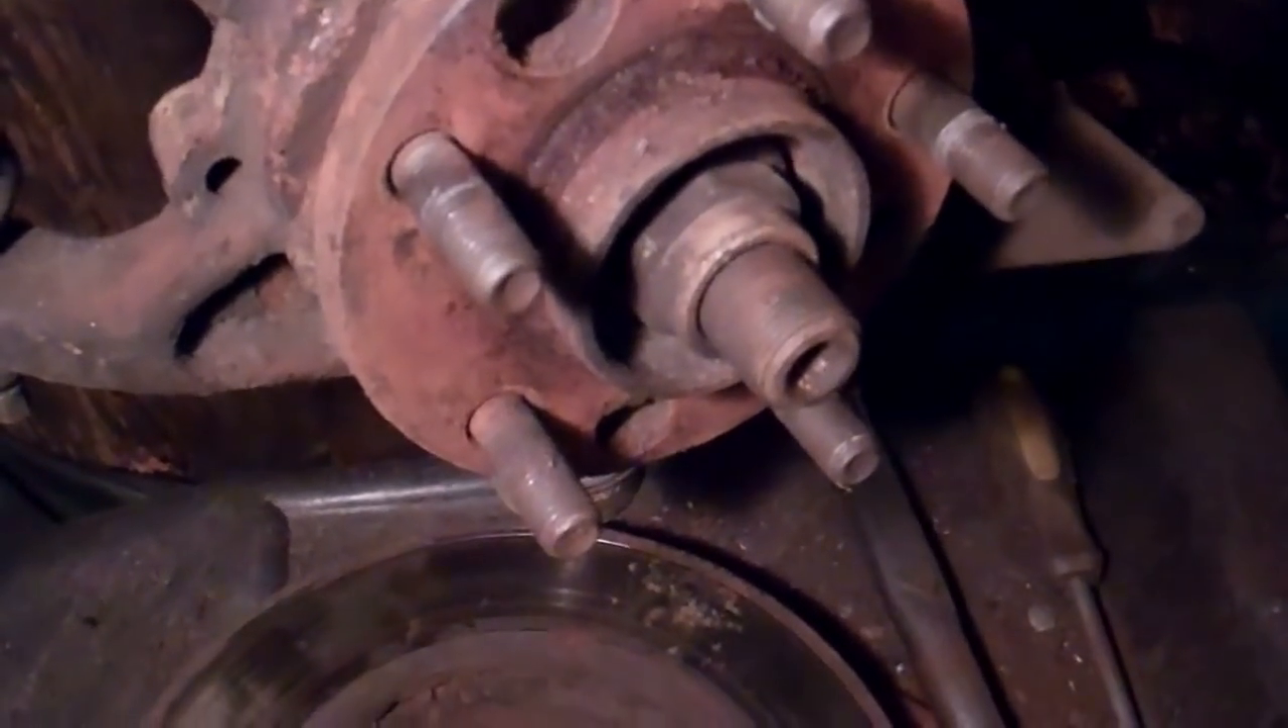Okay I got the rotor off the hub.